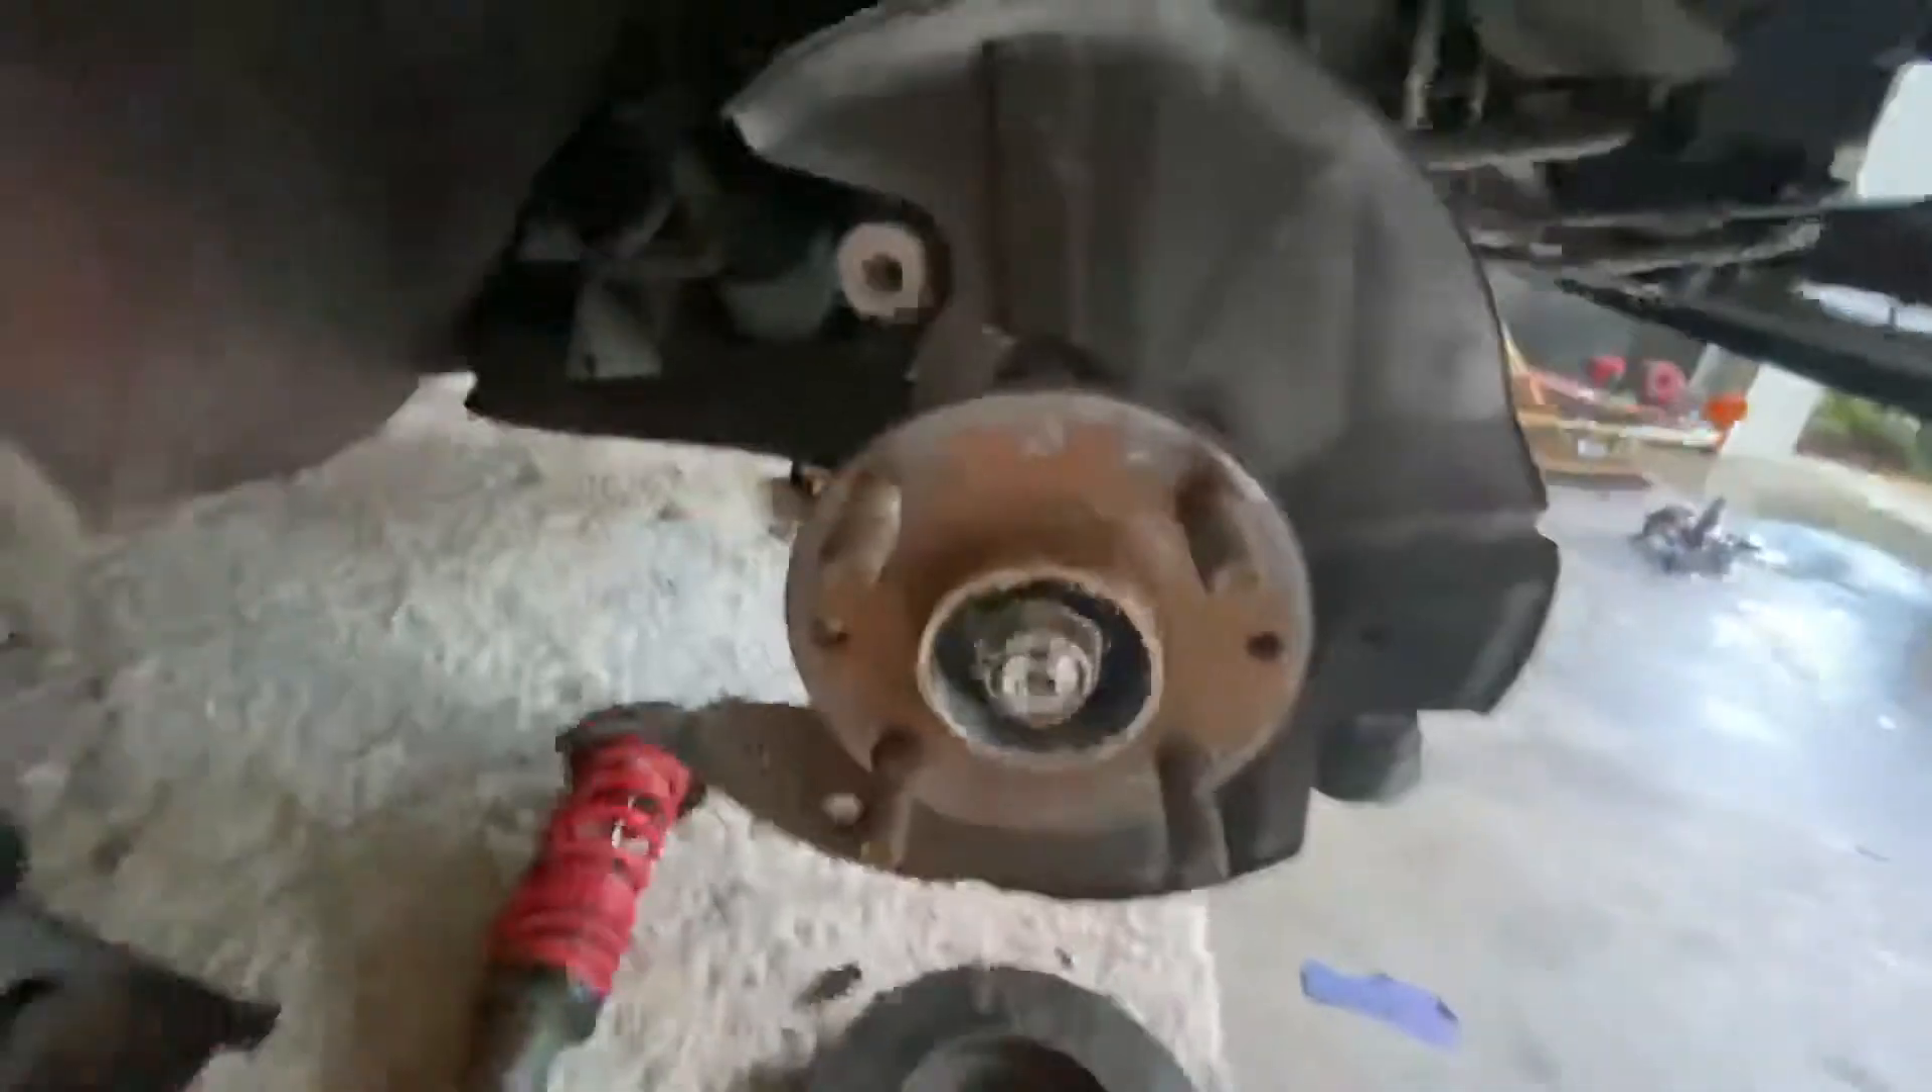I finally got the wheel bearing cap off.